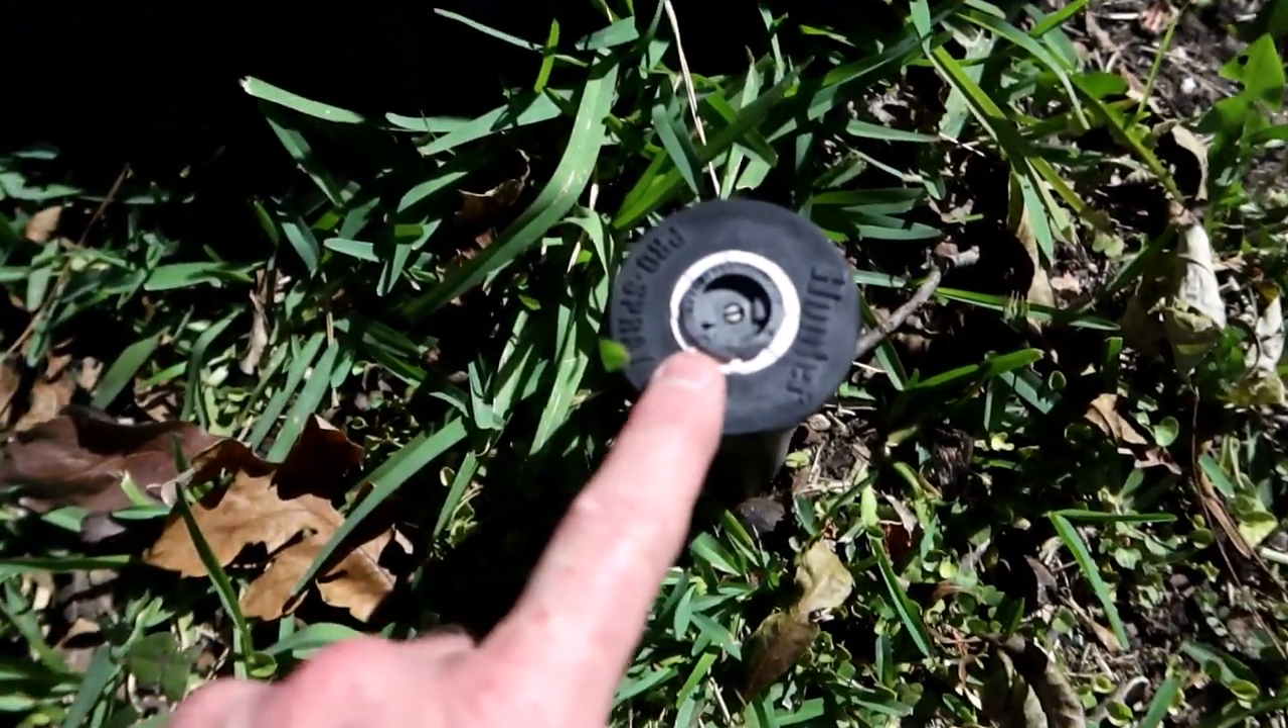You can see the little plastic piece in the middle there is in place.